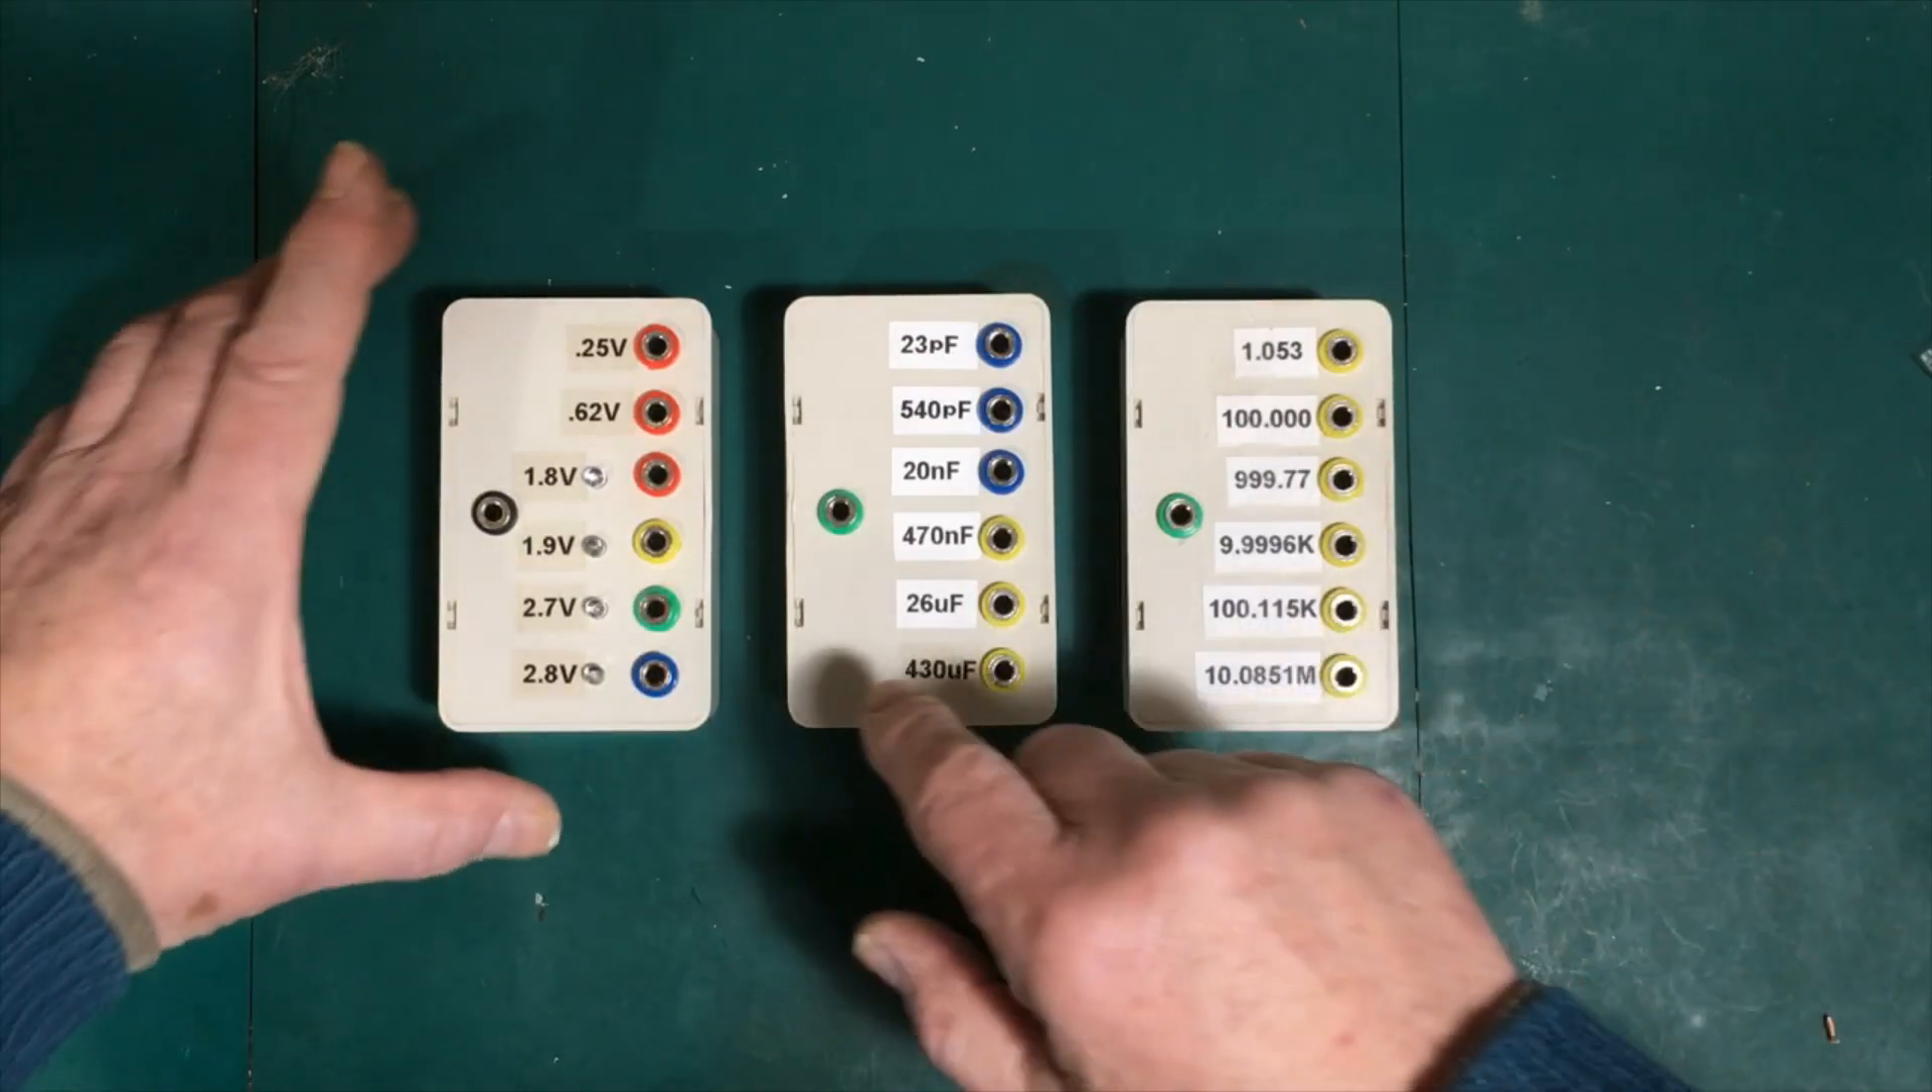There we are all finished i got these labels on here.